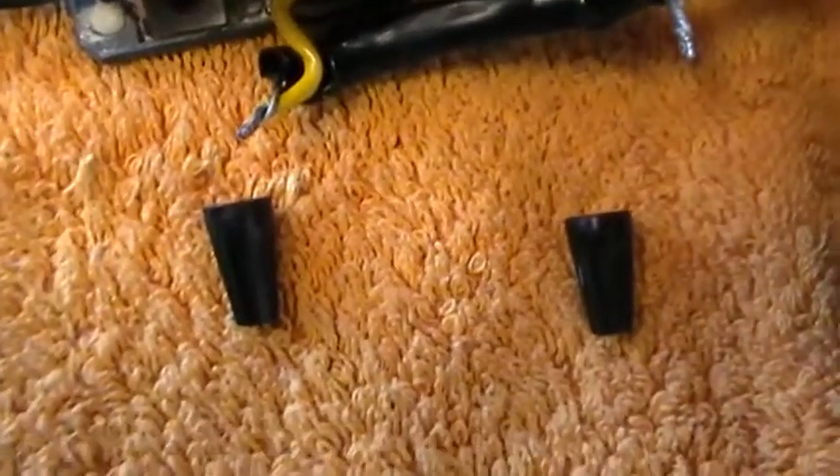Right, we've removed the two wire nuts, little plastic wire nuts.